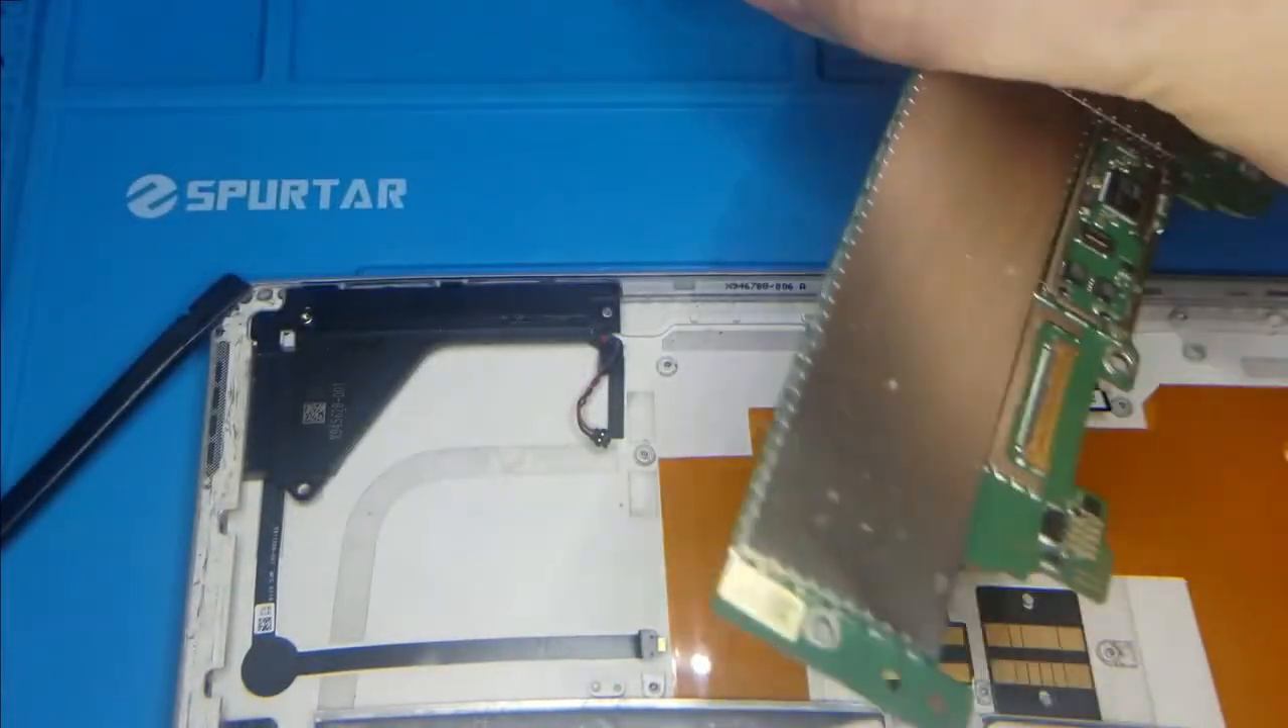And there we go. The motherboard is out.